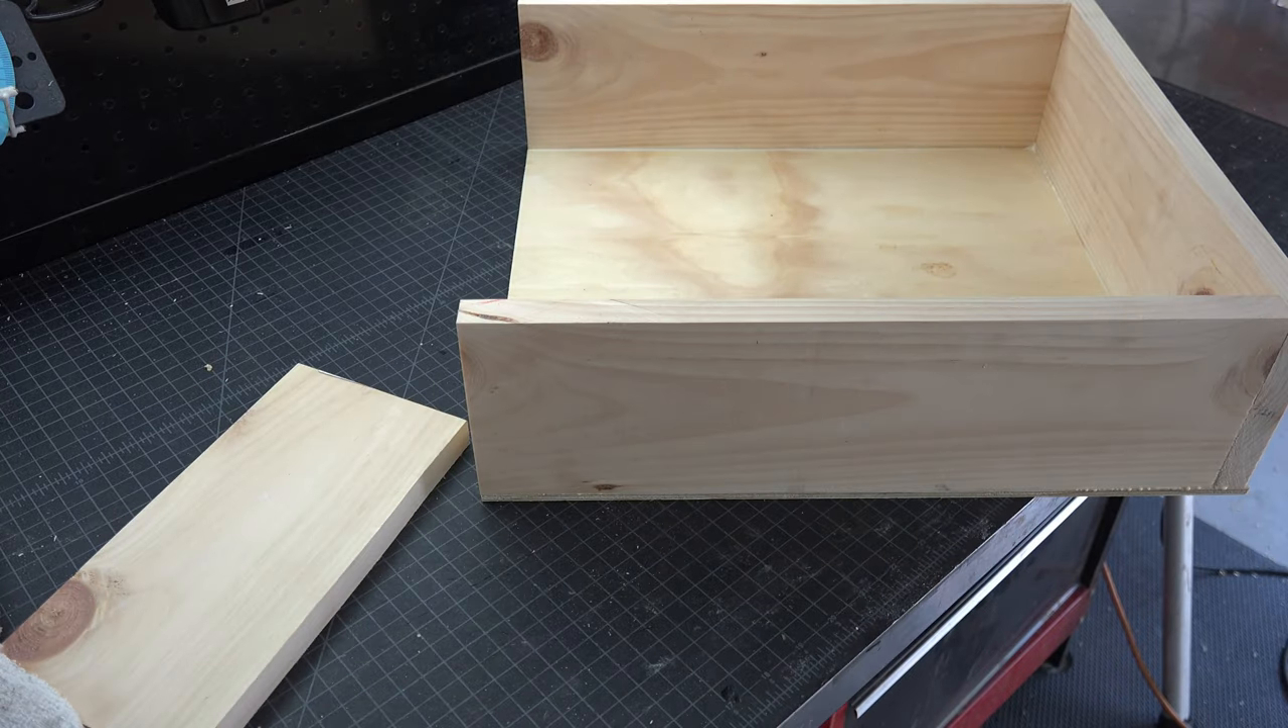You should now have a three-sided drawer.